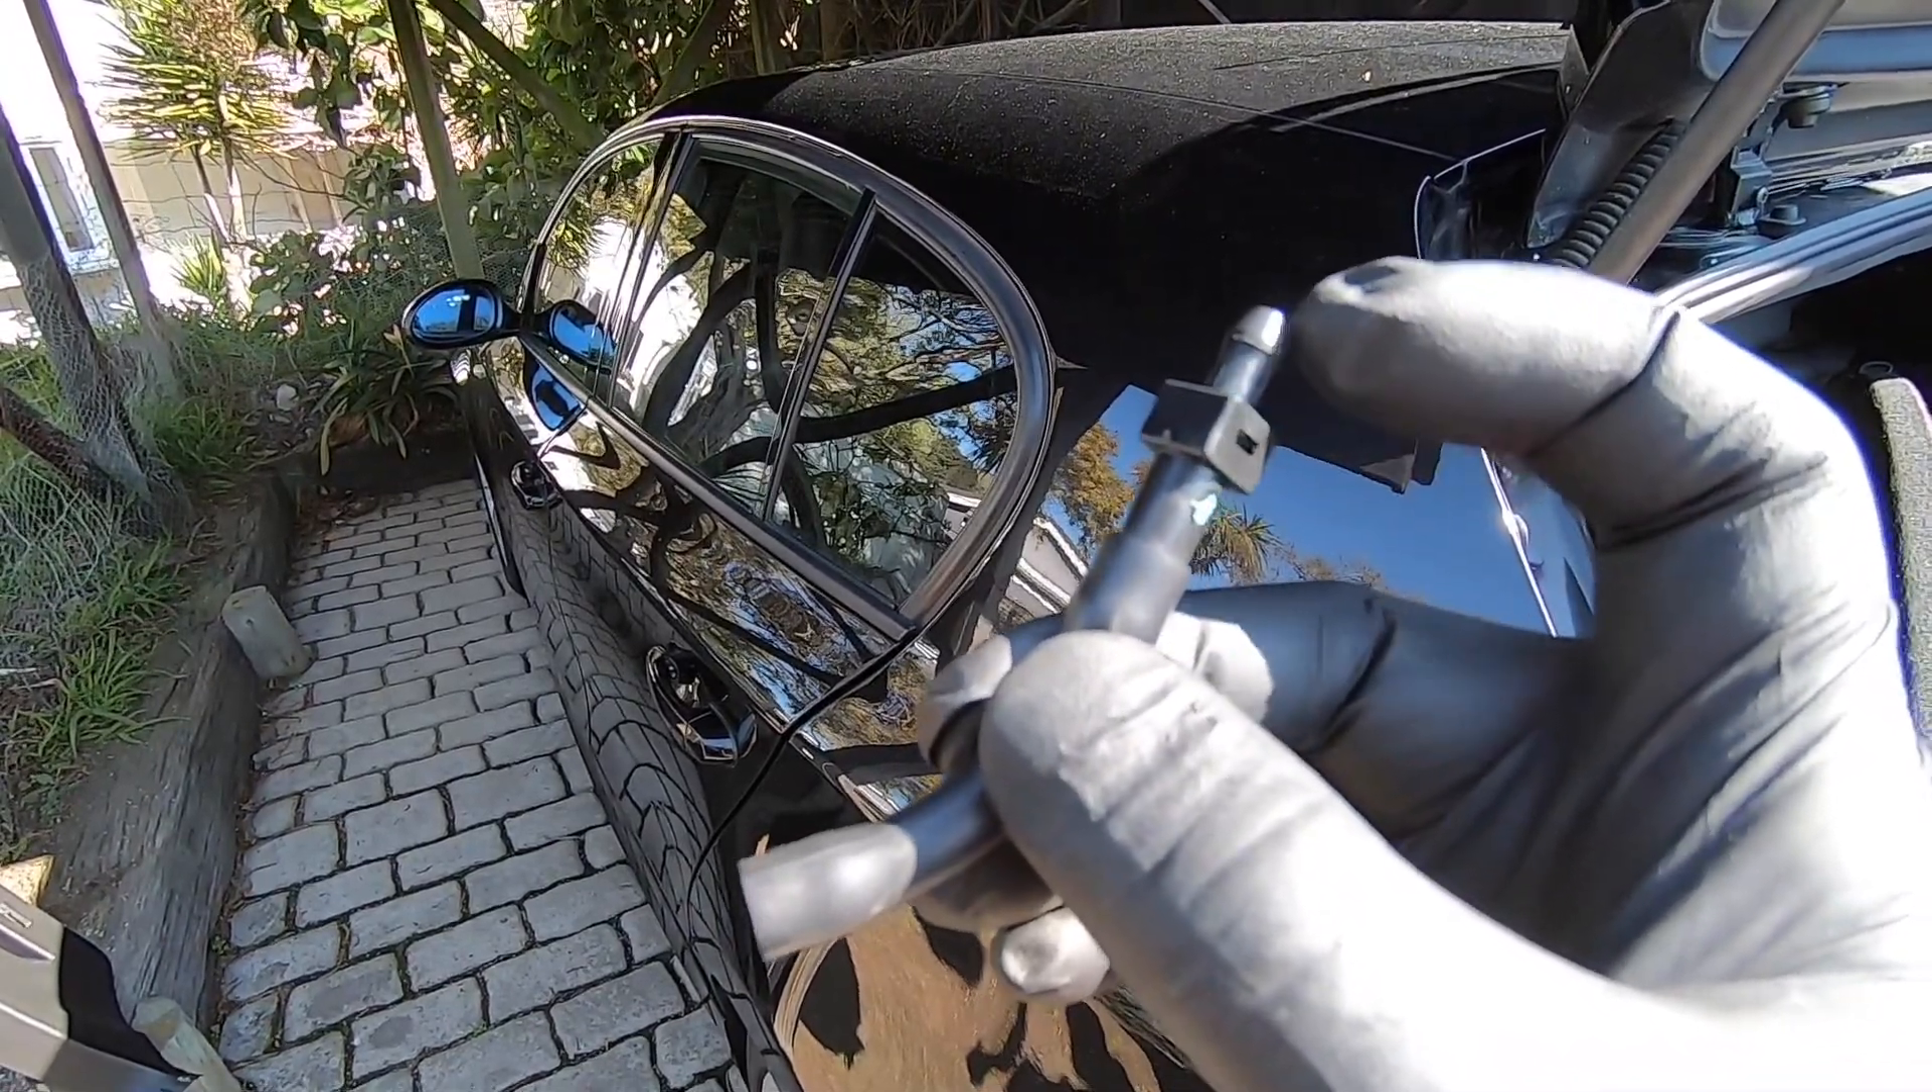So as you can see, I've got that small section of hose removed here along with the non-return valve.